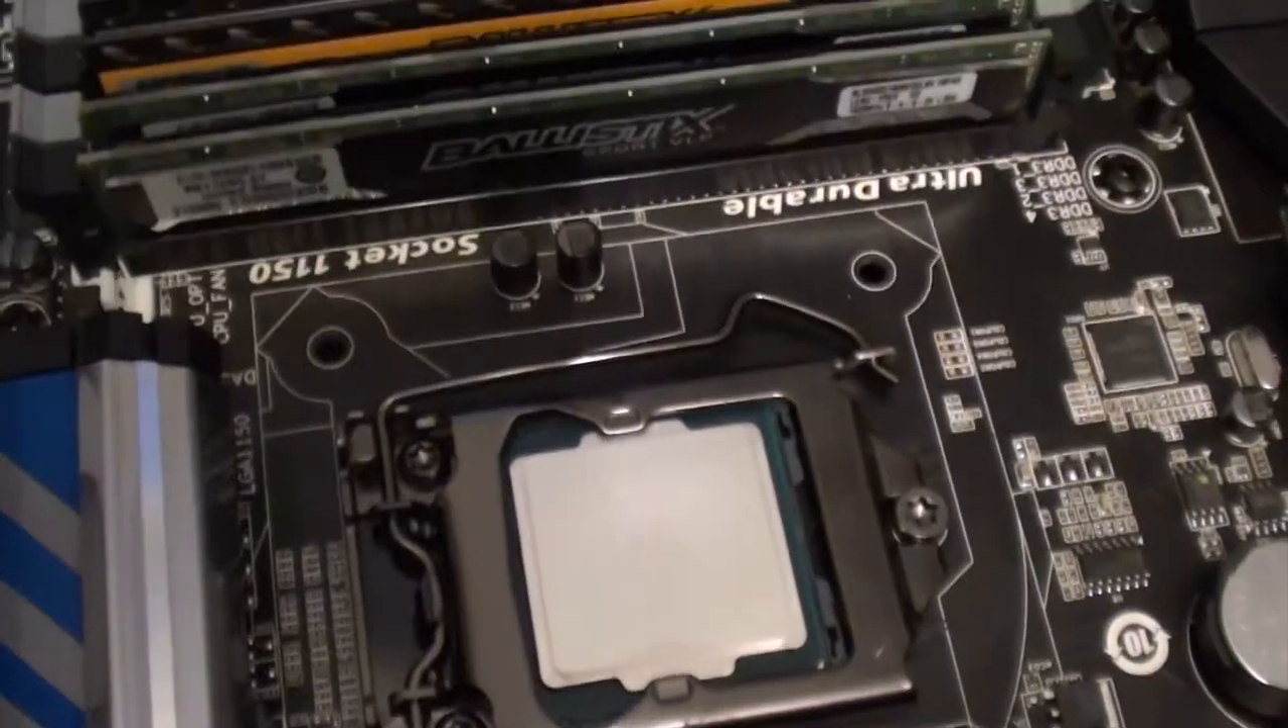The CPU is socketed in there.